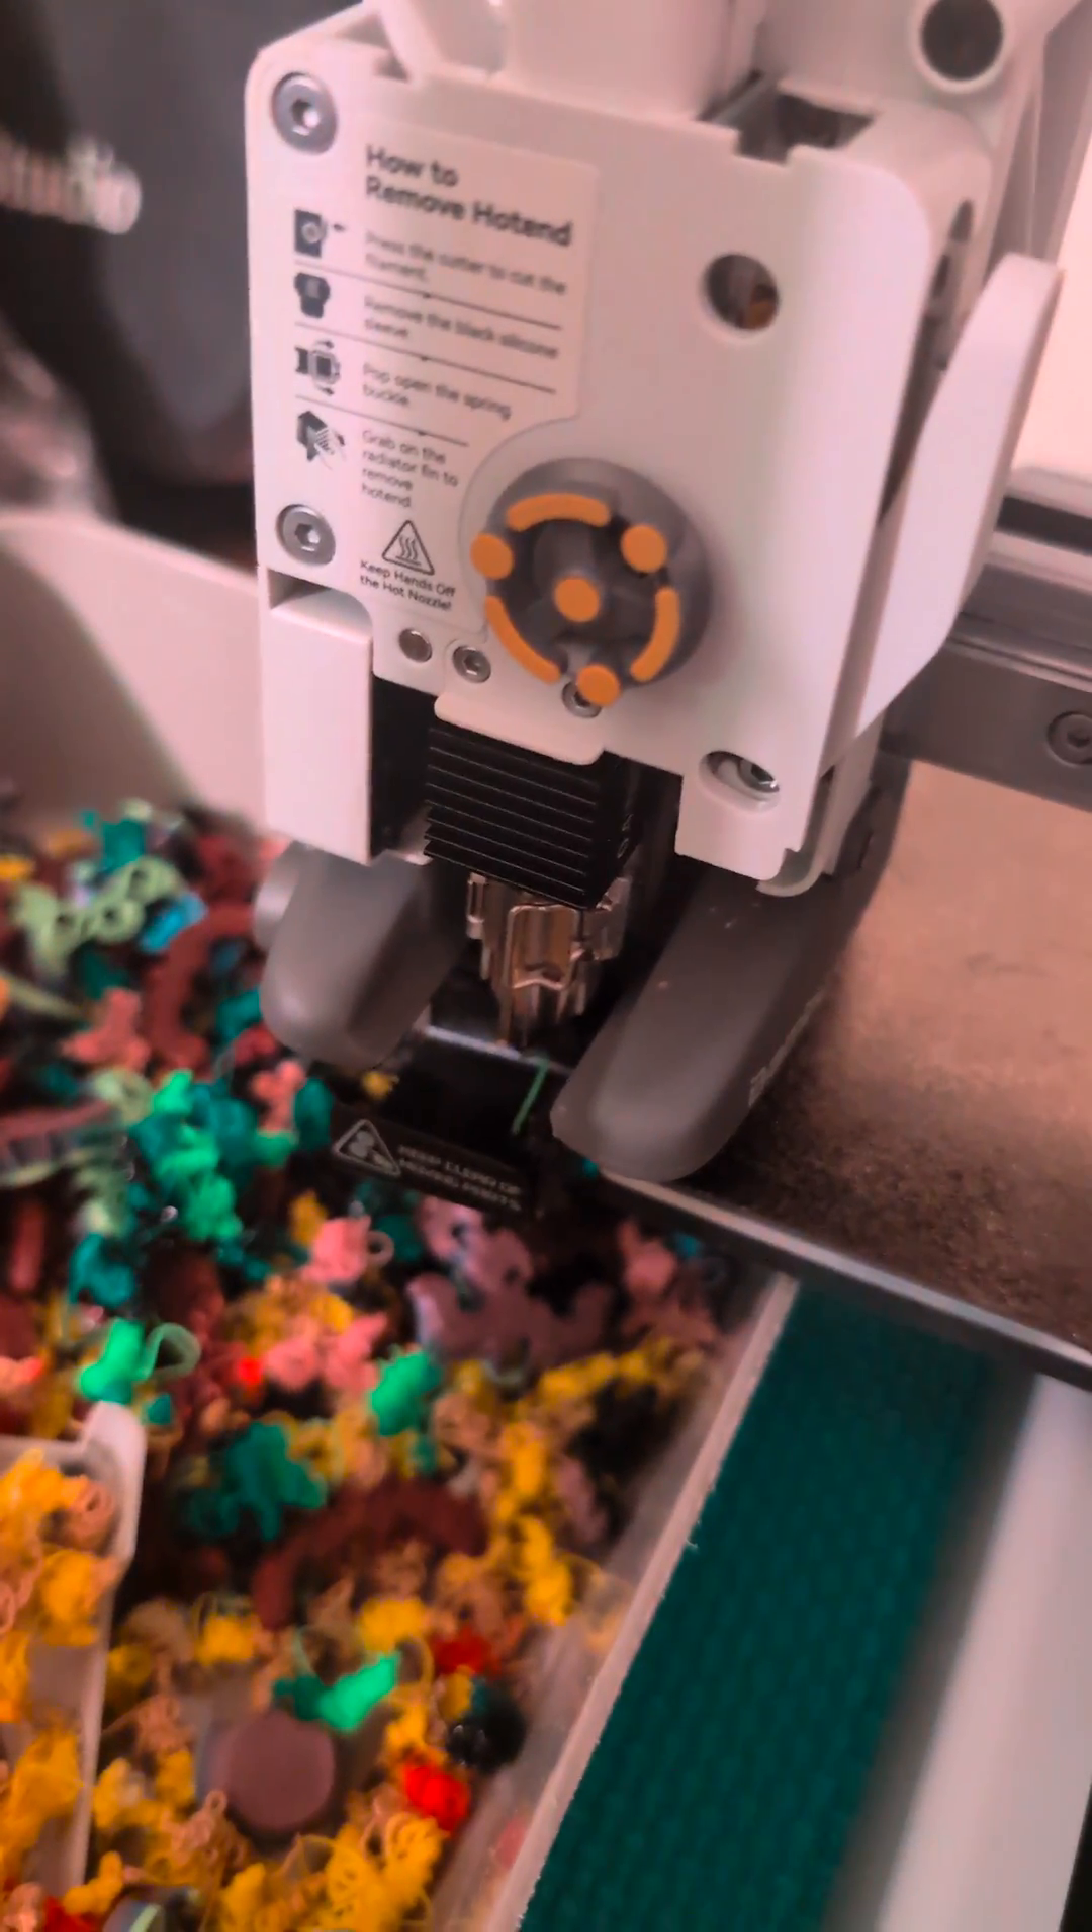I forgot to put the silicone sock back on, but it's still doing a great job.